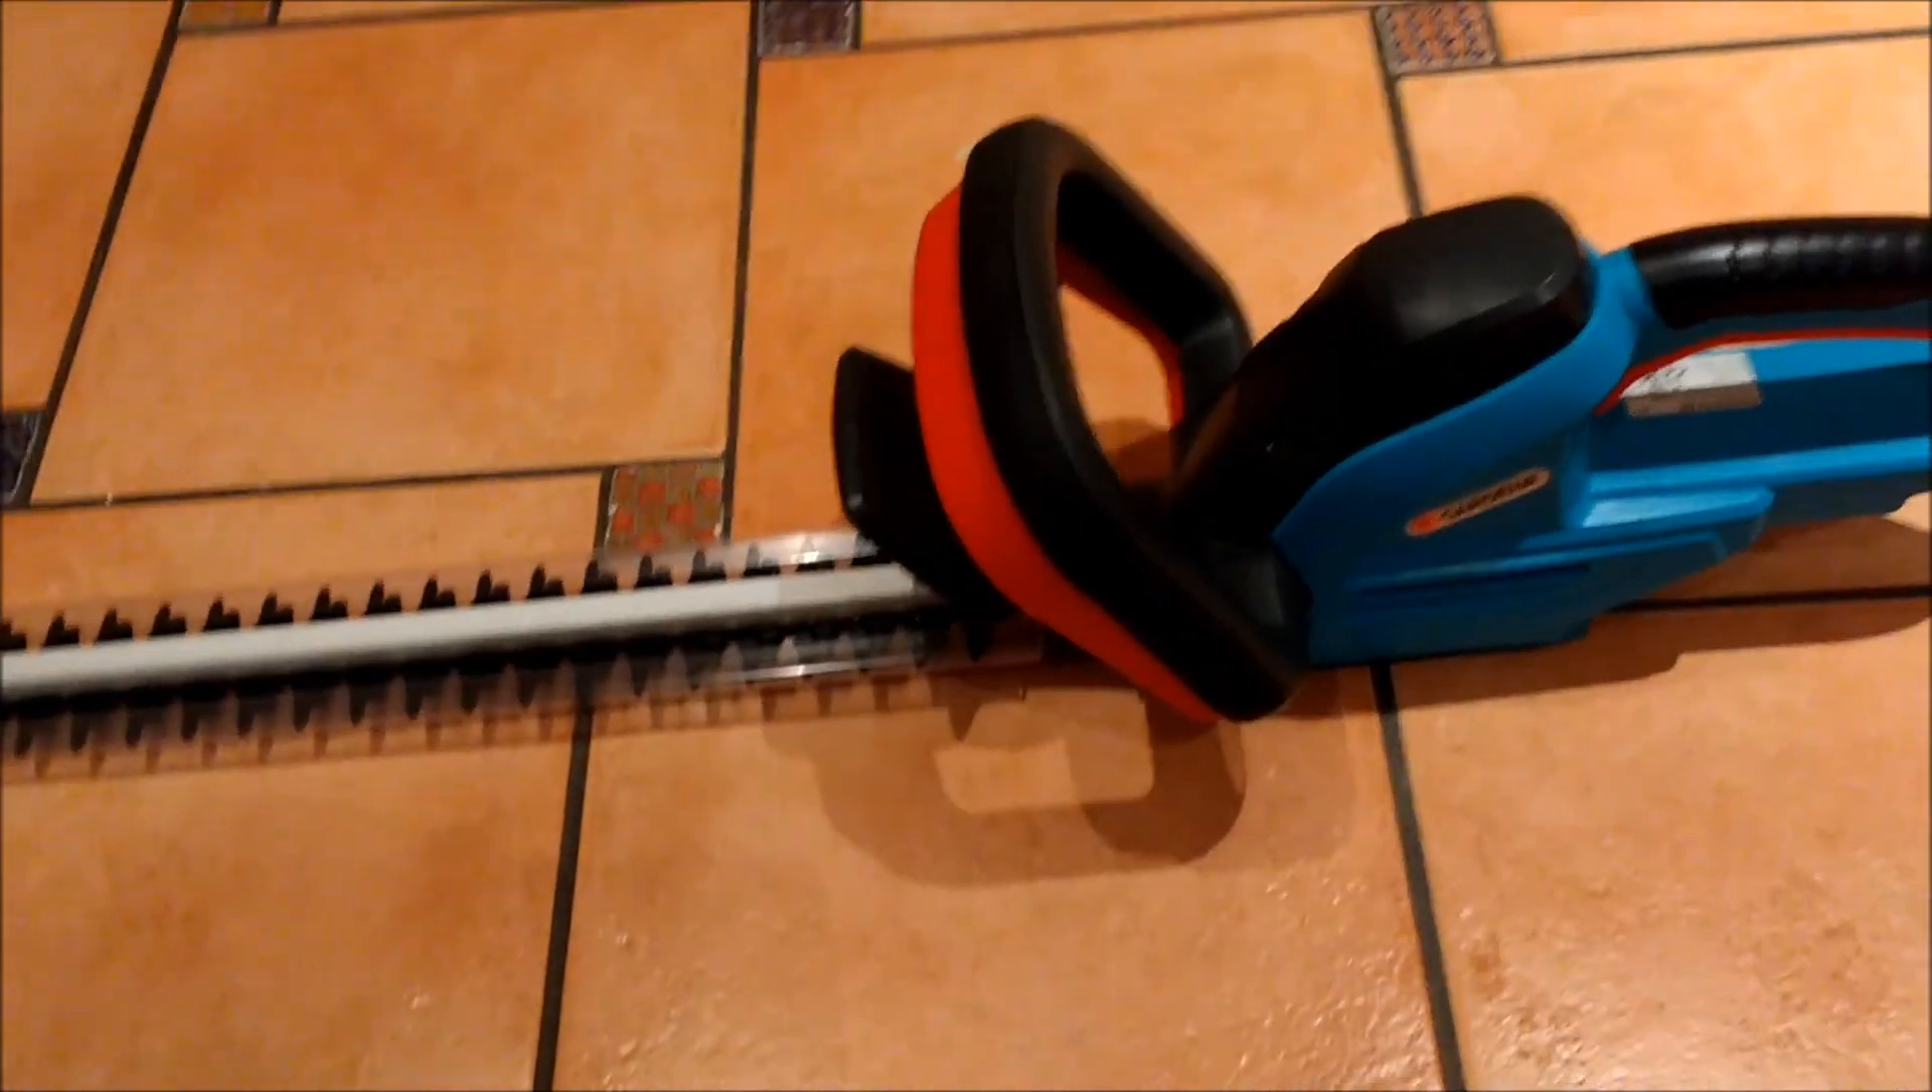Ich bin wieder zurück und habe den Griff hier montiert.